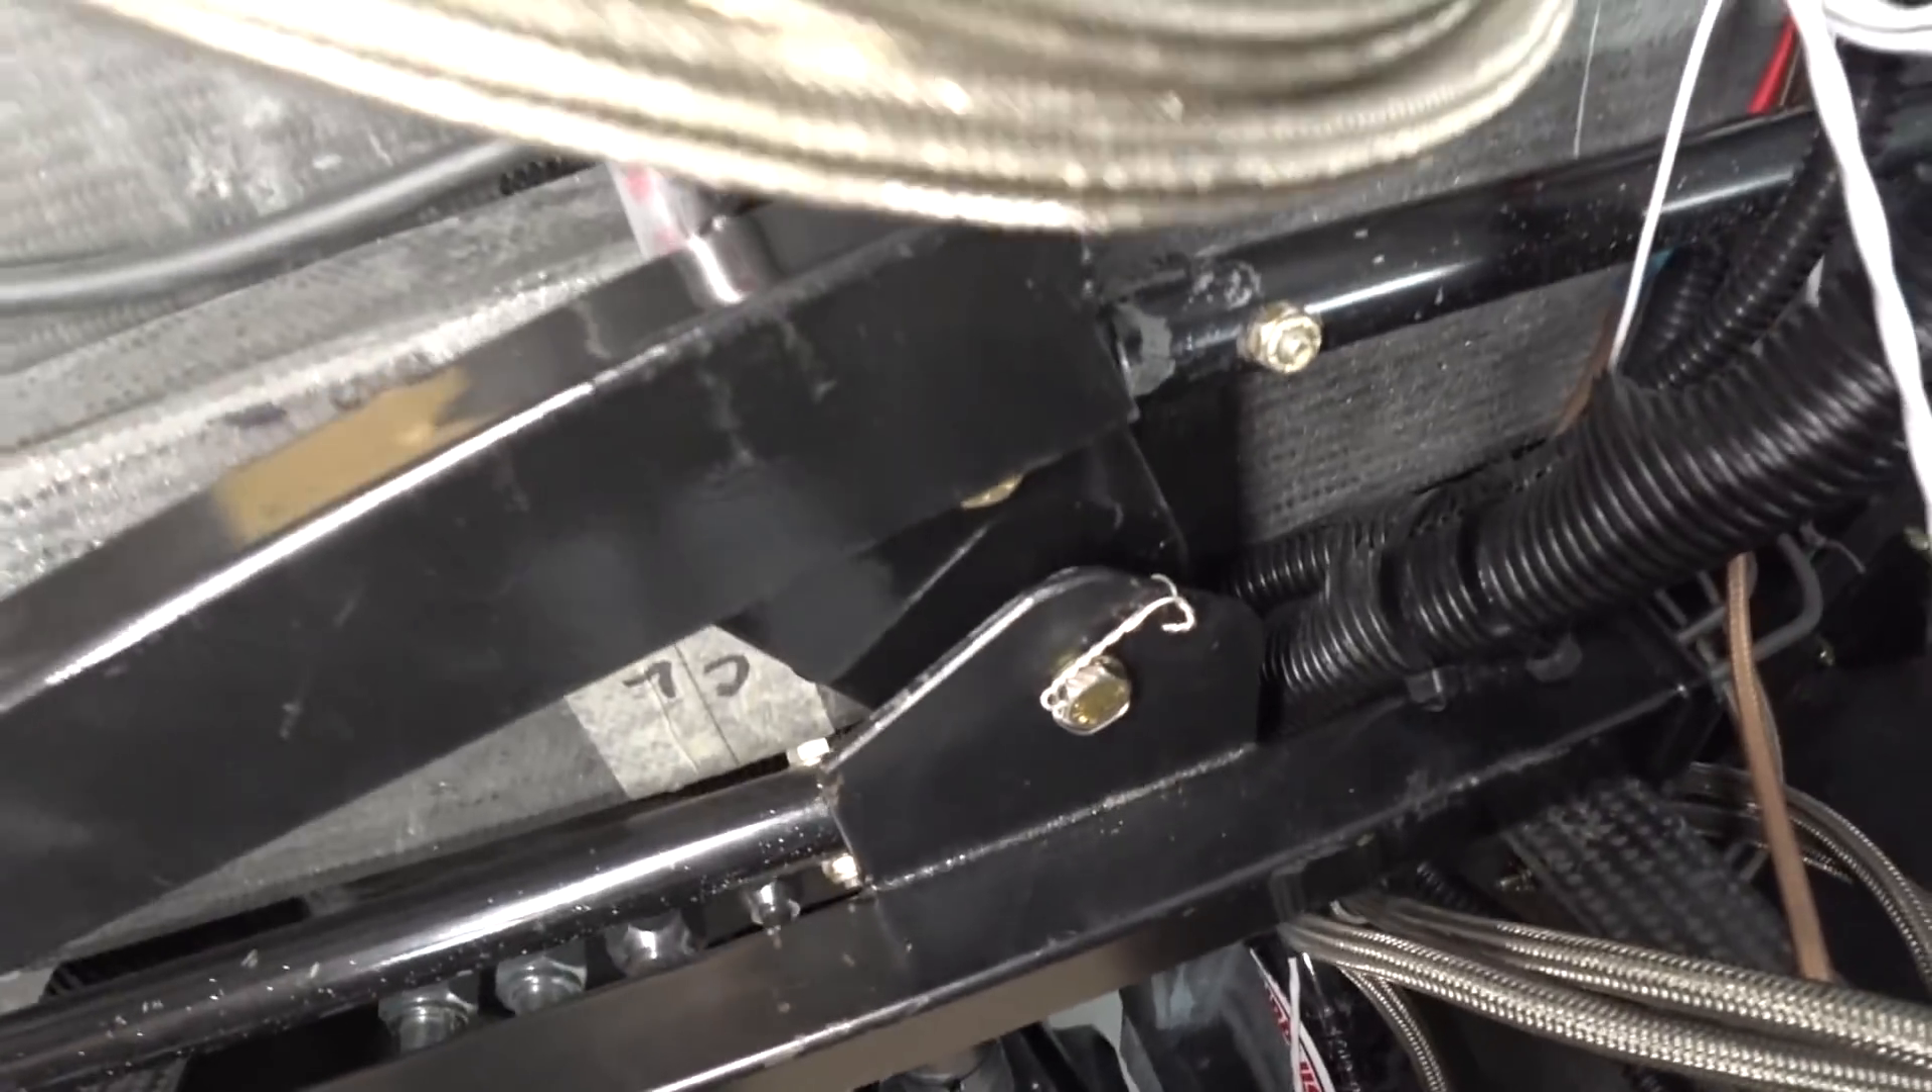This is with everything done now you can see I've safety wired that main bolt as well.